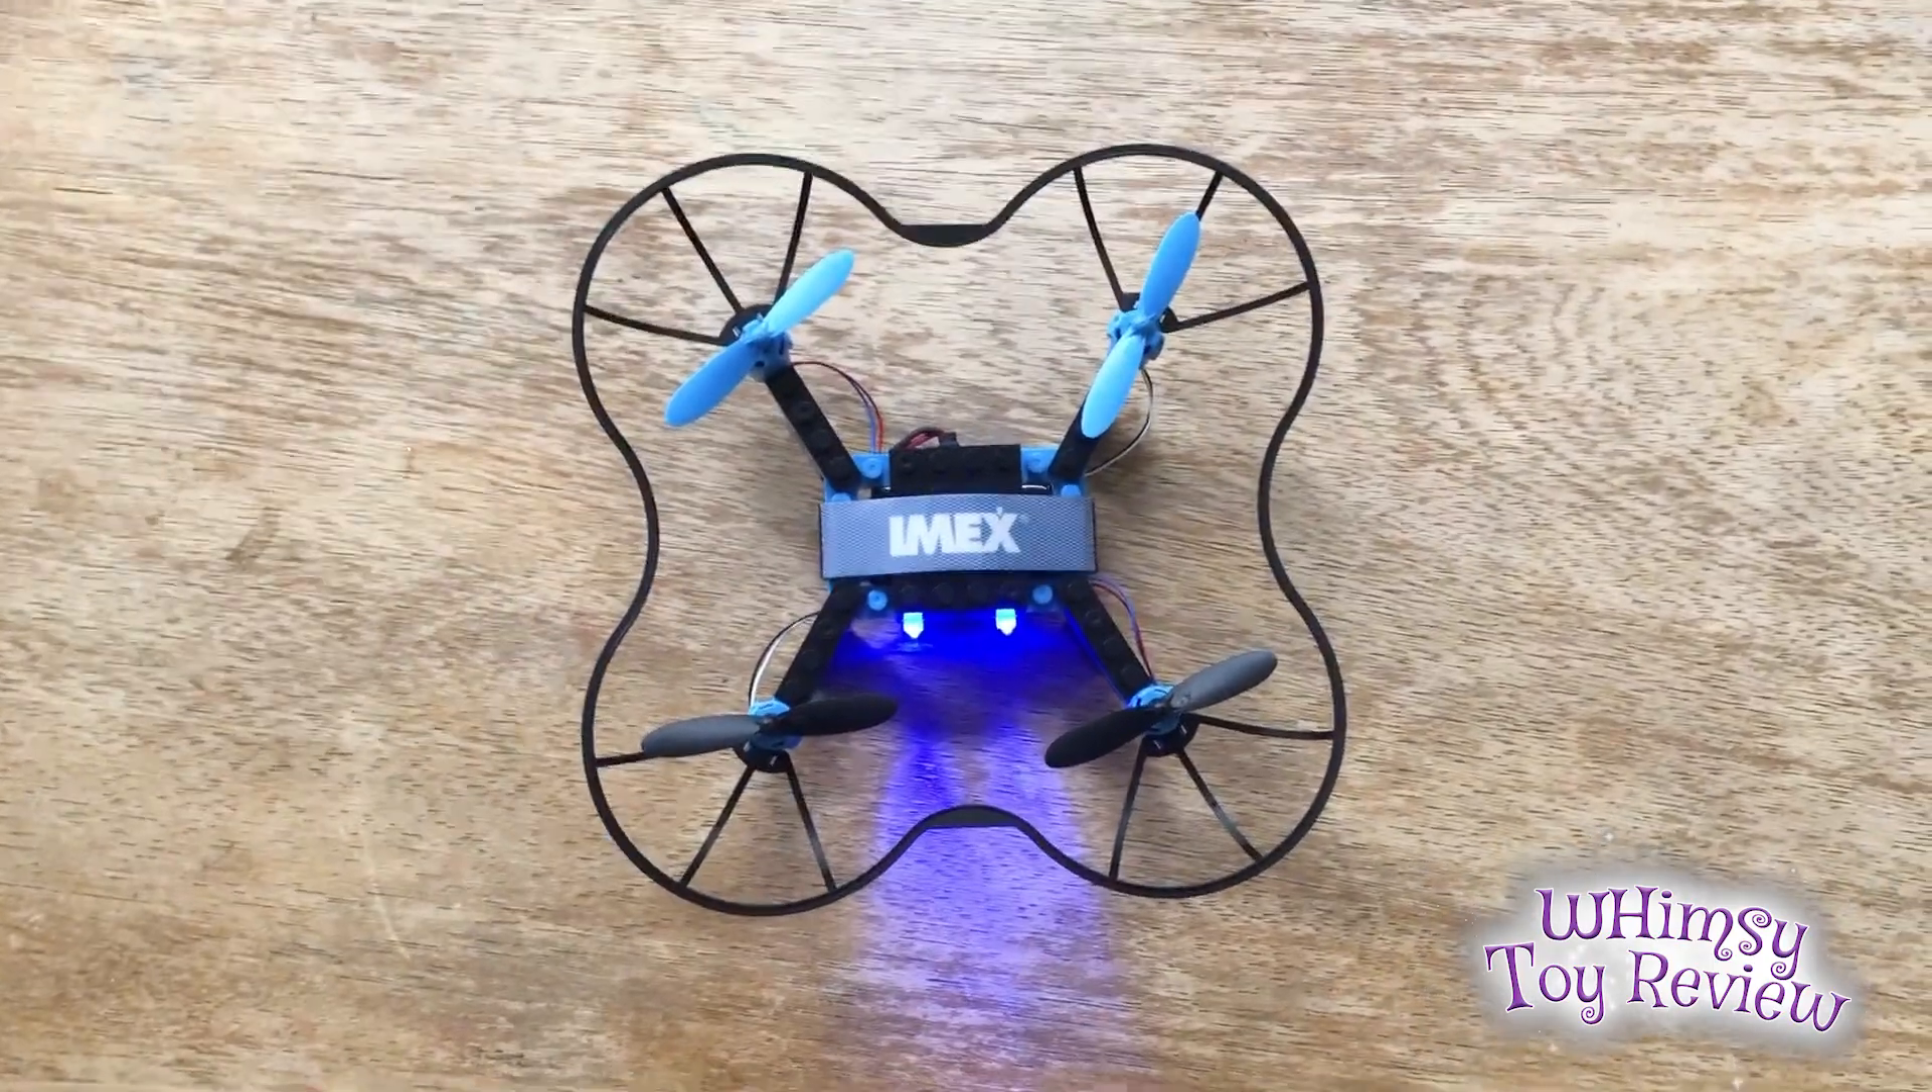The guard is officially on, so I believe it is, is ready to go.